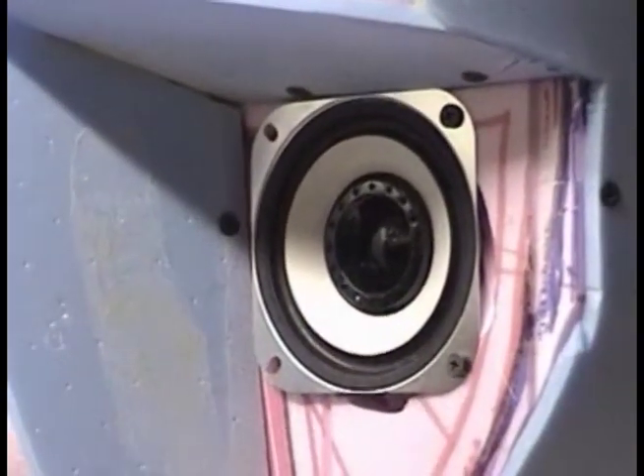I went ahead and installed the speakers right here there's one on the other side also.